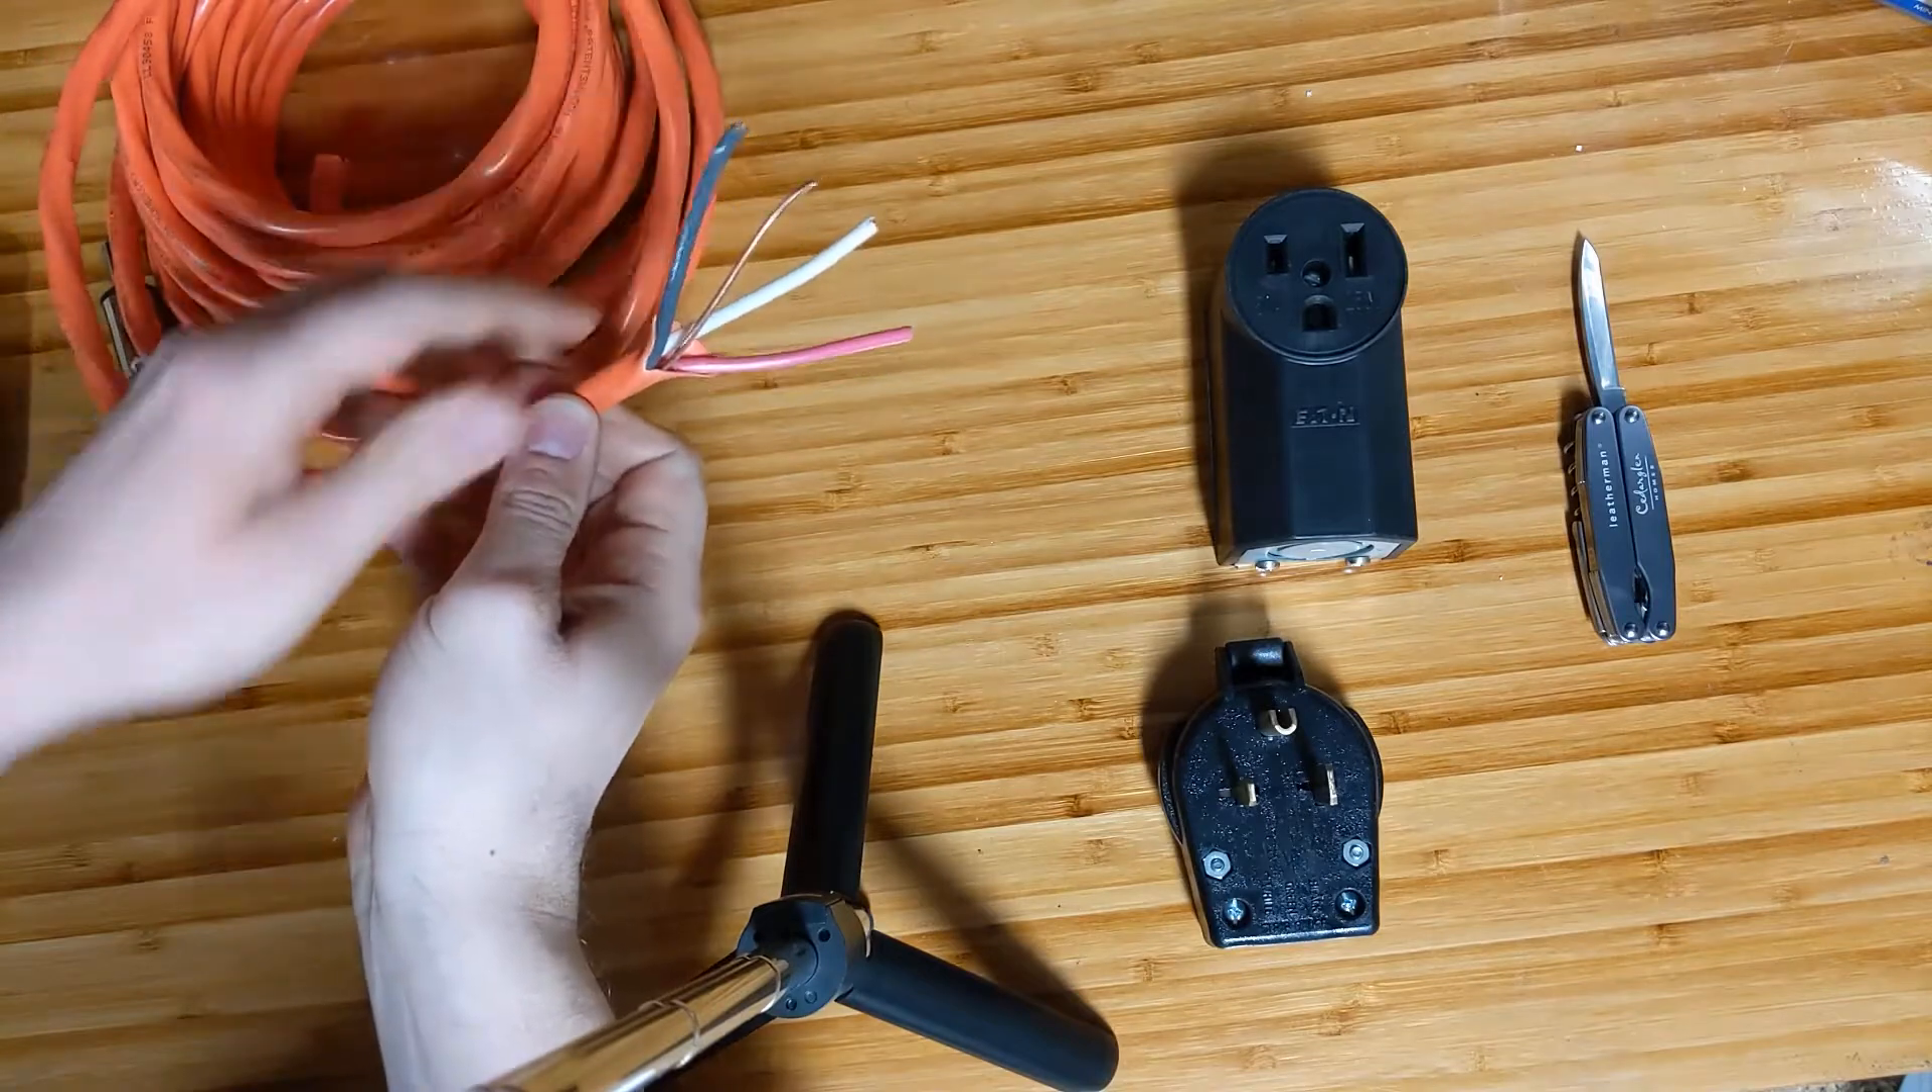All right so I've removed the exterior sheathing from this wire and as you can see we have a black, a white, a red and a ground.